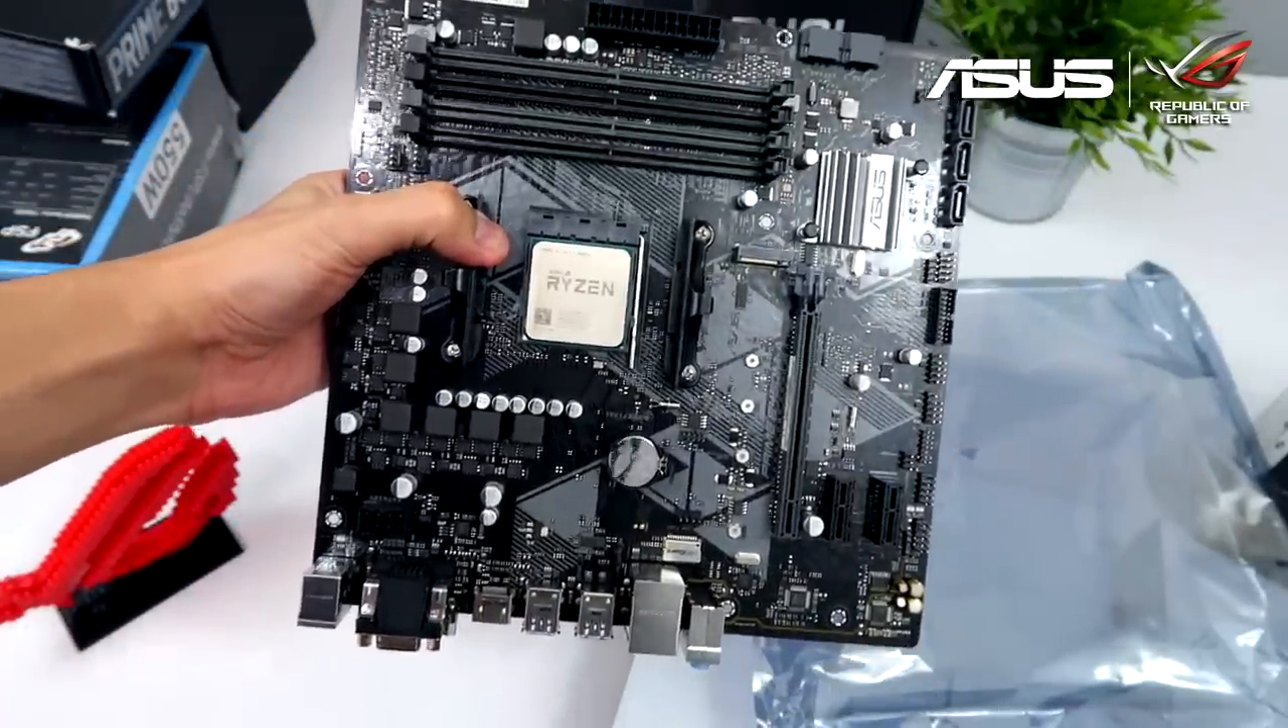Yan, guys, nakakabit na yung ano, yung processor.